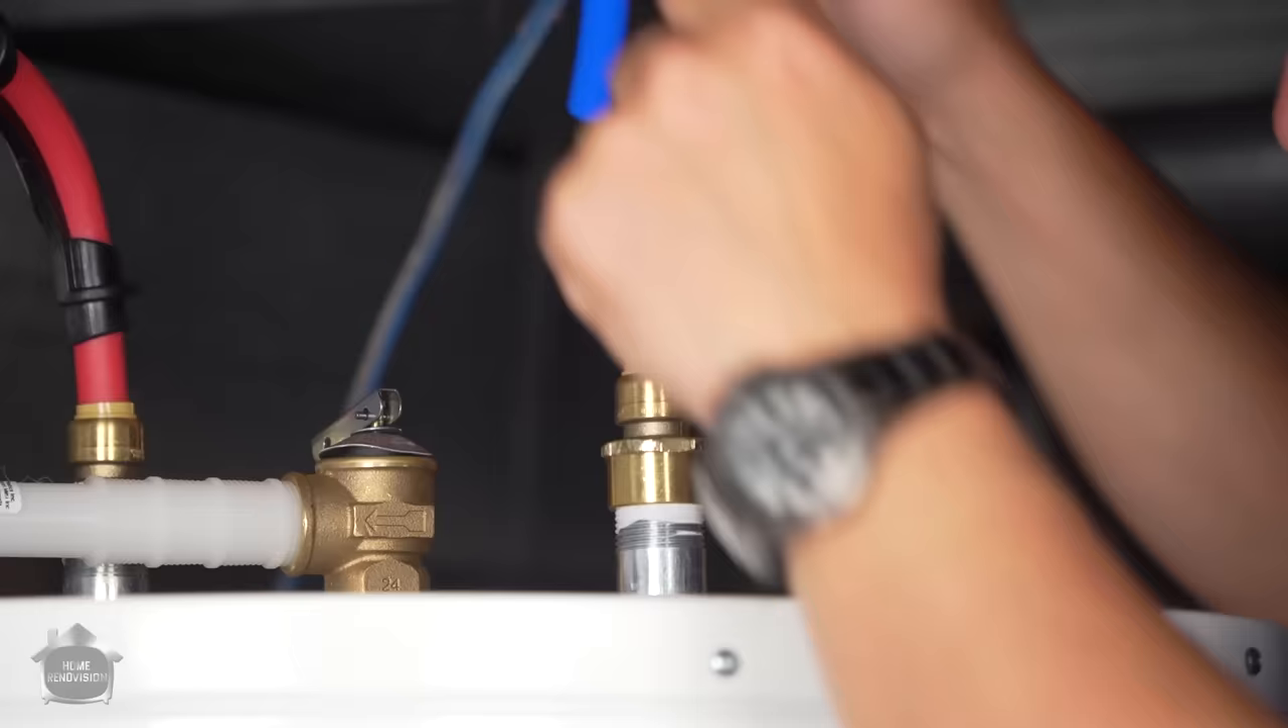Now all we have to do is connect our water line for the cold supply Right here.